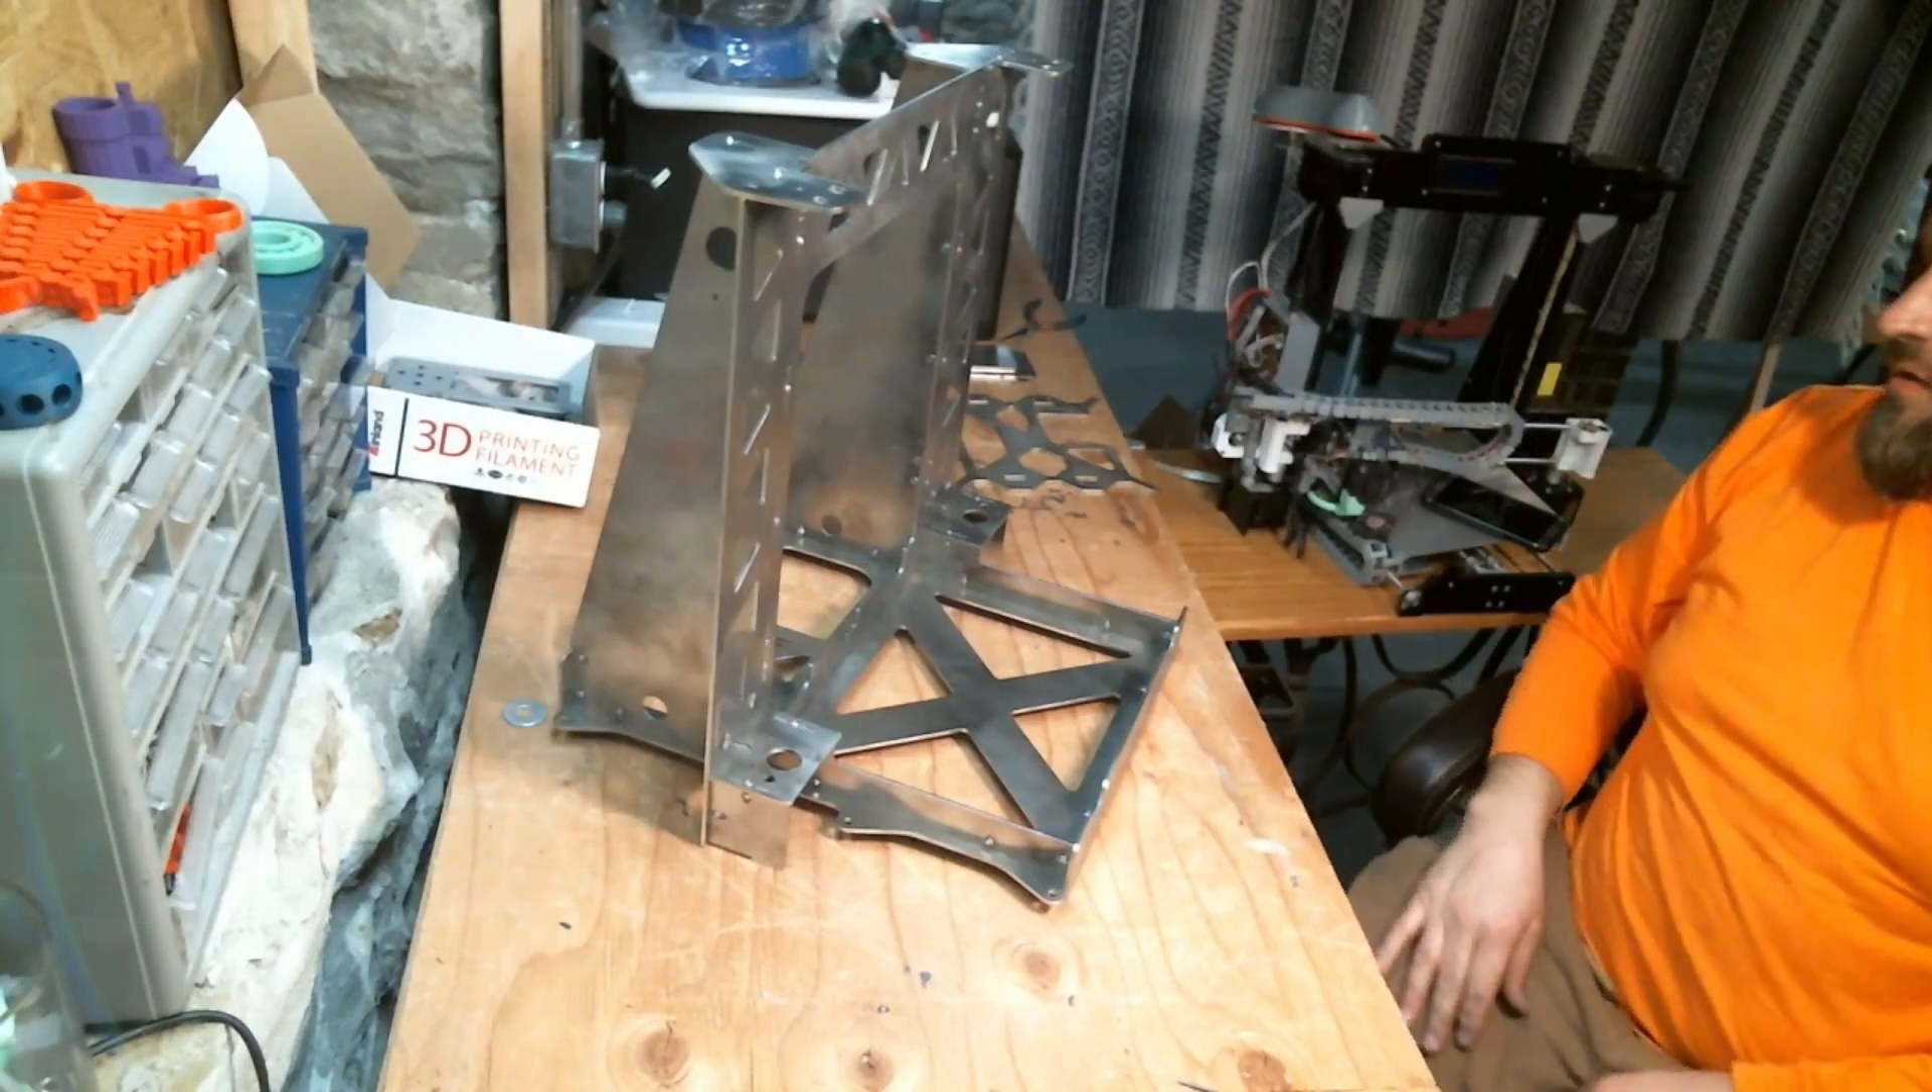So that's pretty much the basic frame right there. This thing is together. It's not wobbling.